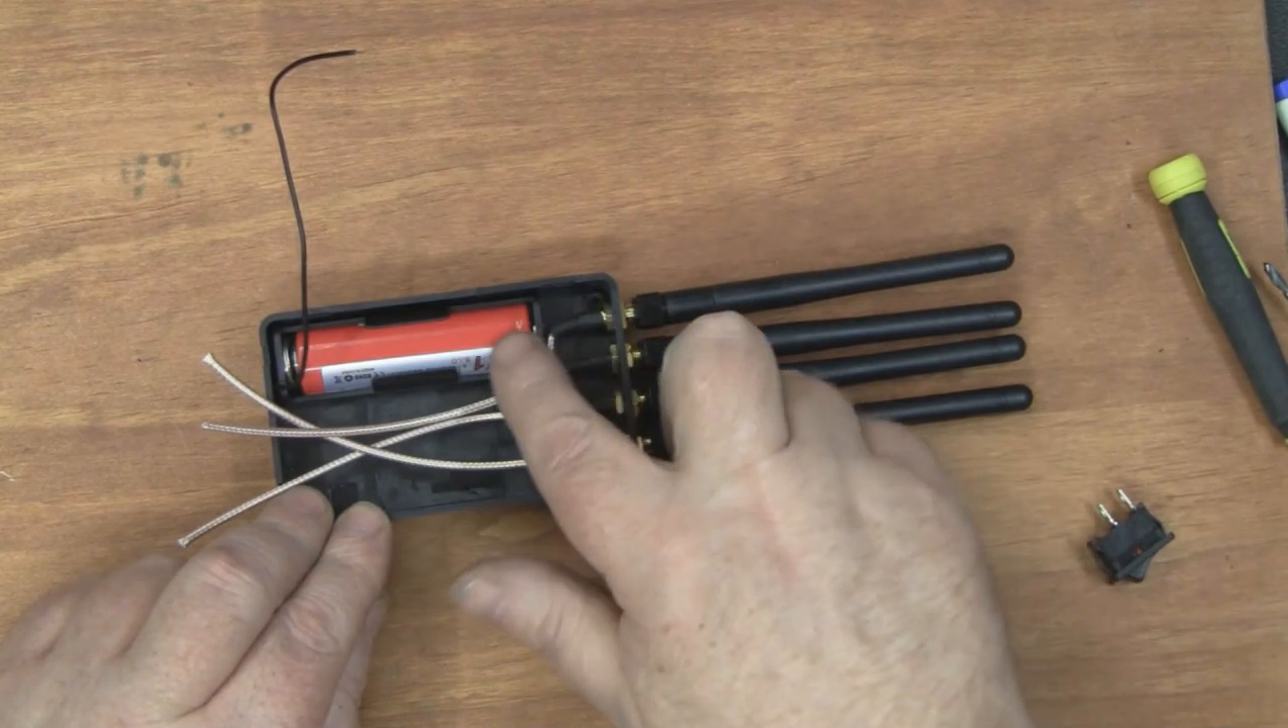I've mounted the antennas on just to get a feel to see how actually big this is going to end up being and i've mounted the battery in as well.